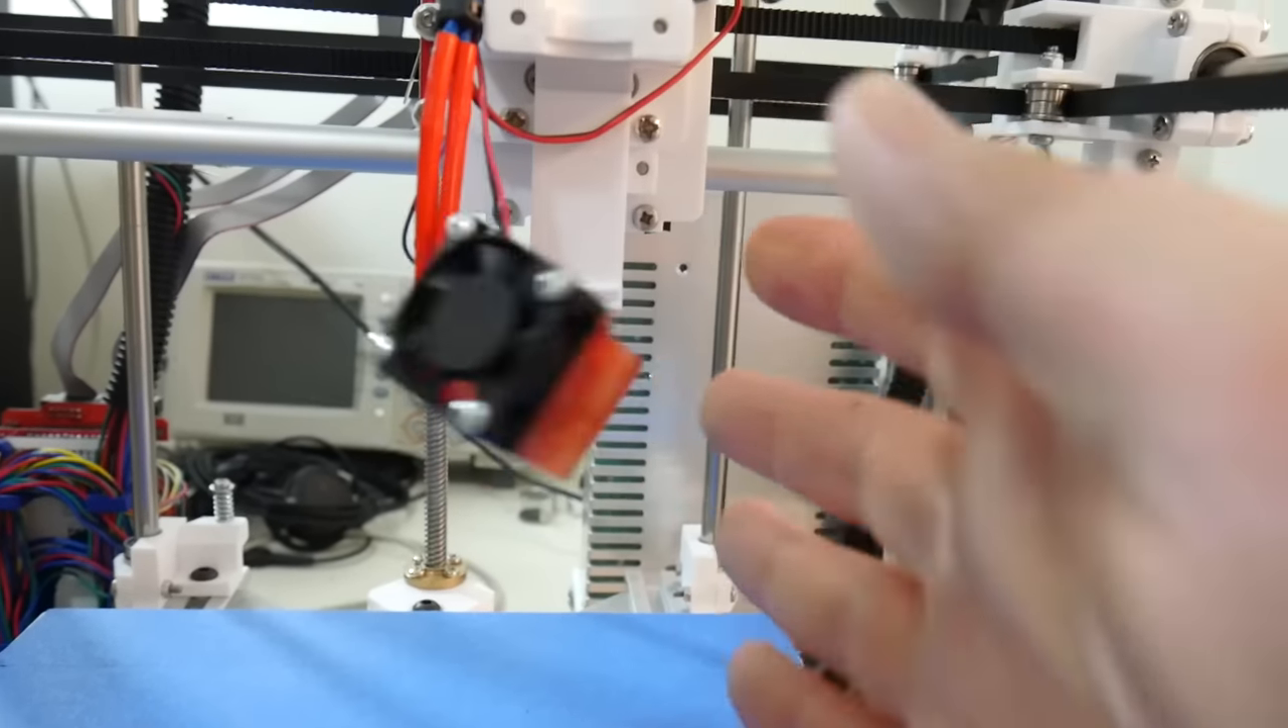You can see the fan, the cartridge and the thermistor are just hanging there waiting for the extruder to be reinstalled.